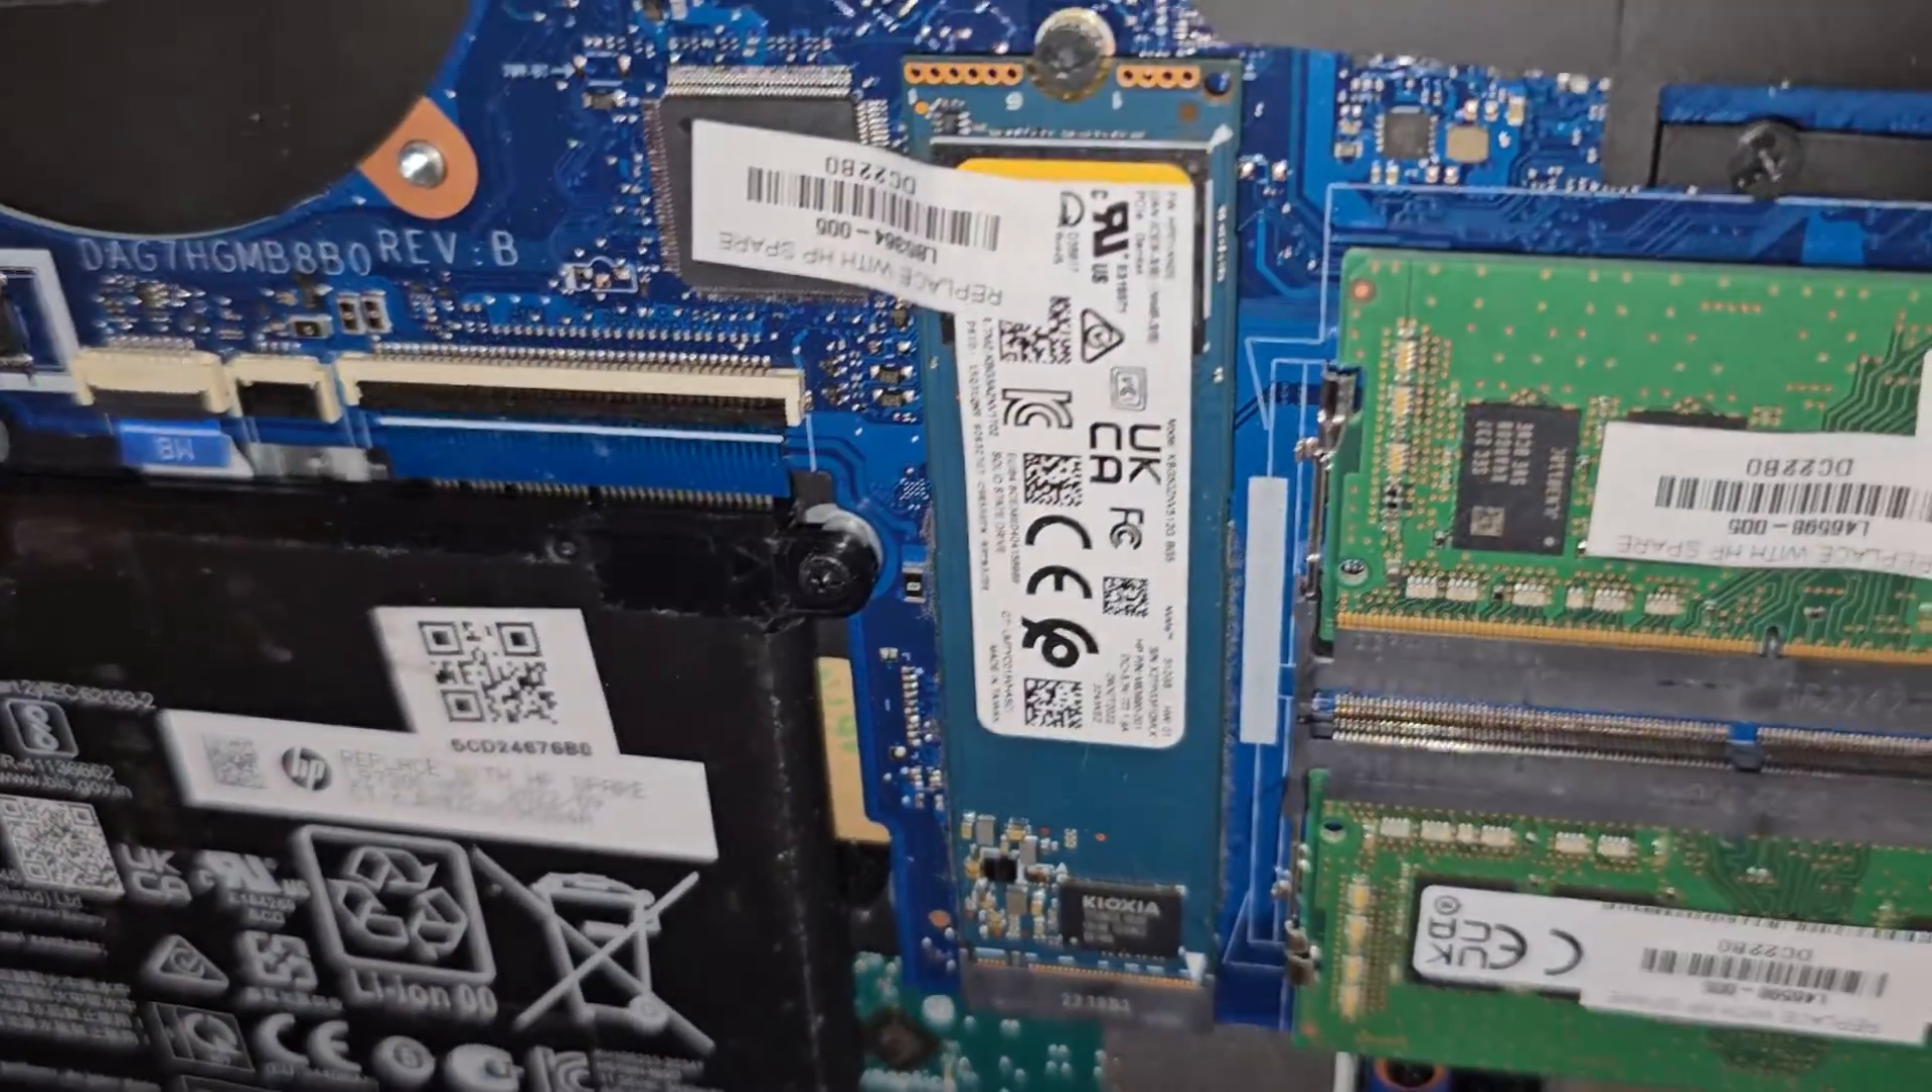Here's the M .2 PCIe NVMe SSD. All right. There's one screw holding it in.